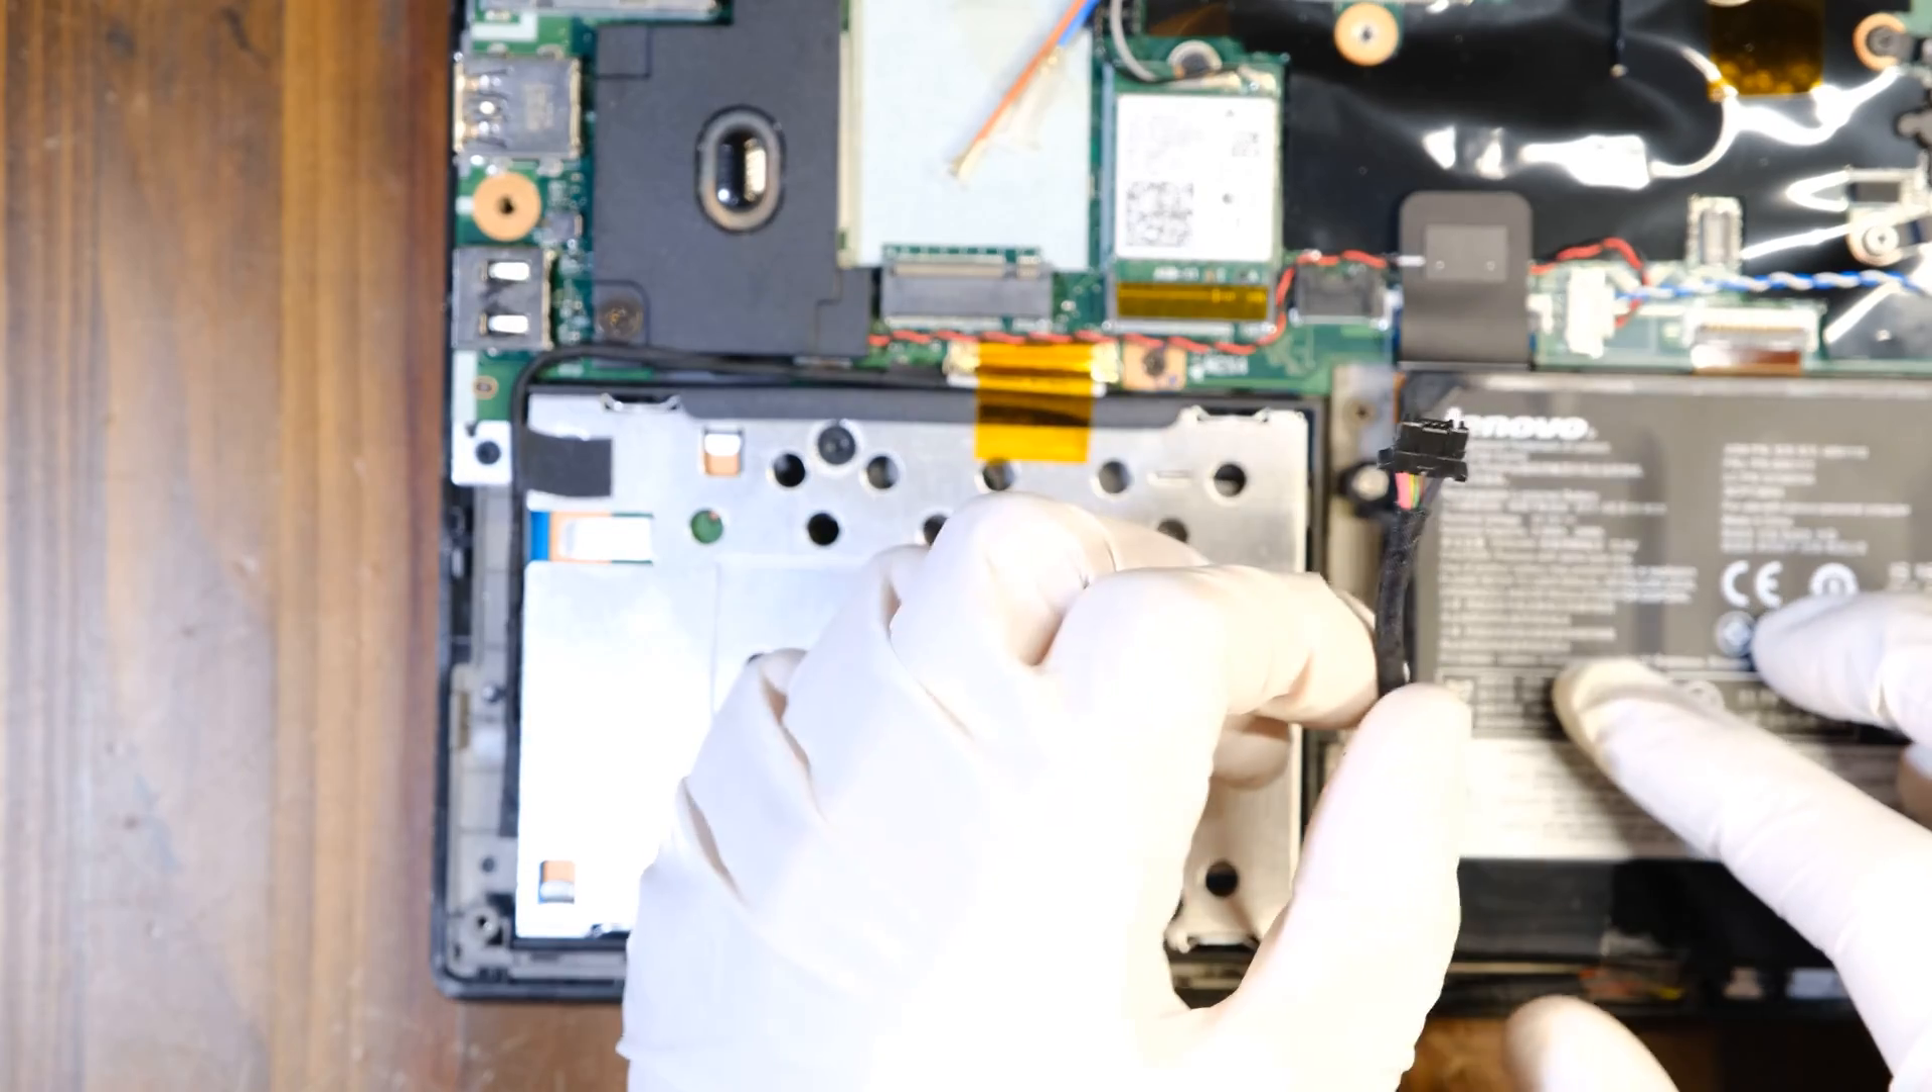Oh, before we do anything, let's remove this battery connector. Removed.